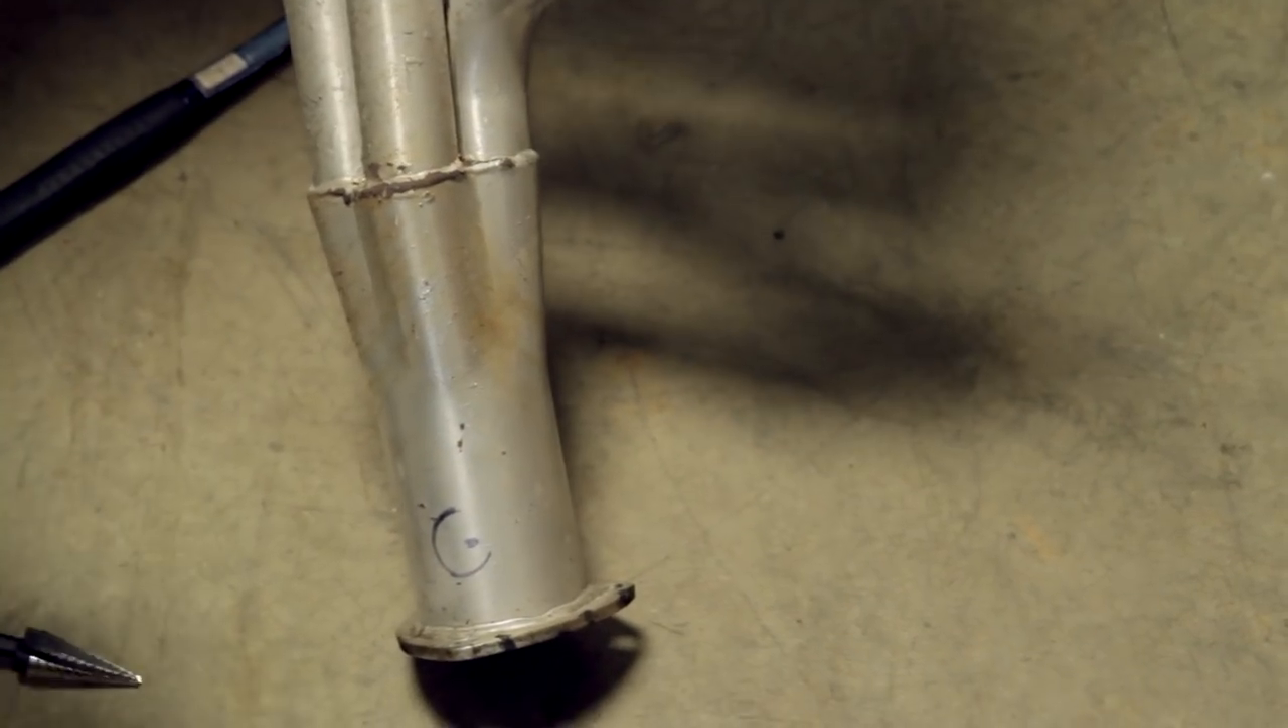All right, well Eric got the header off for us and as you can see he's marked where the bung for the O2 sensor needs to go.